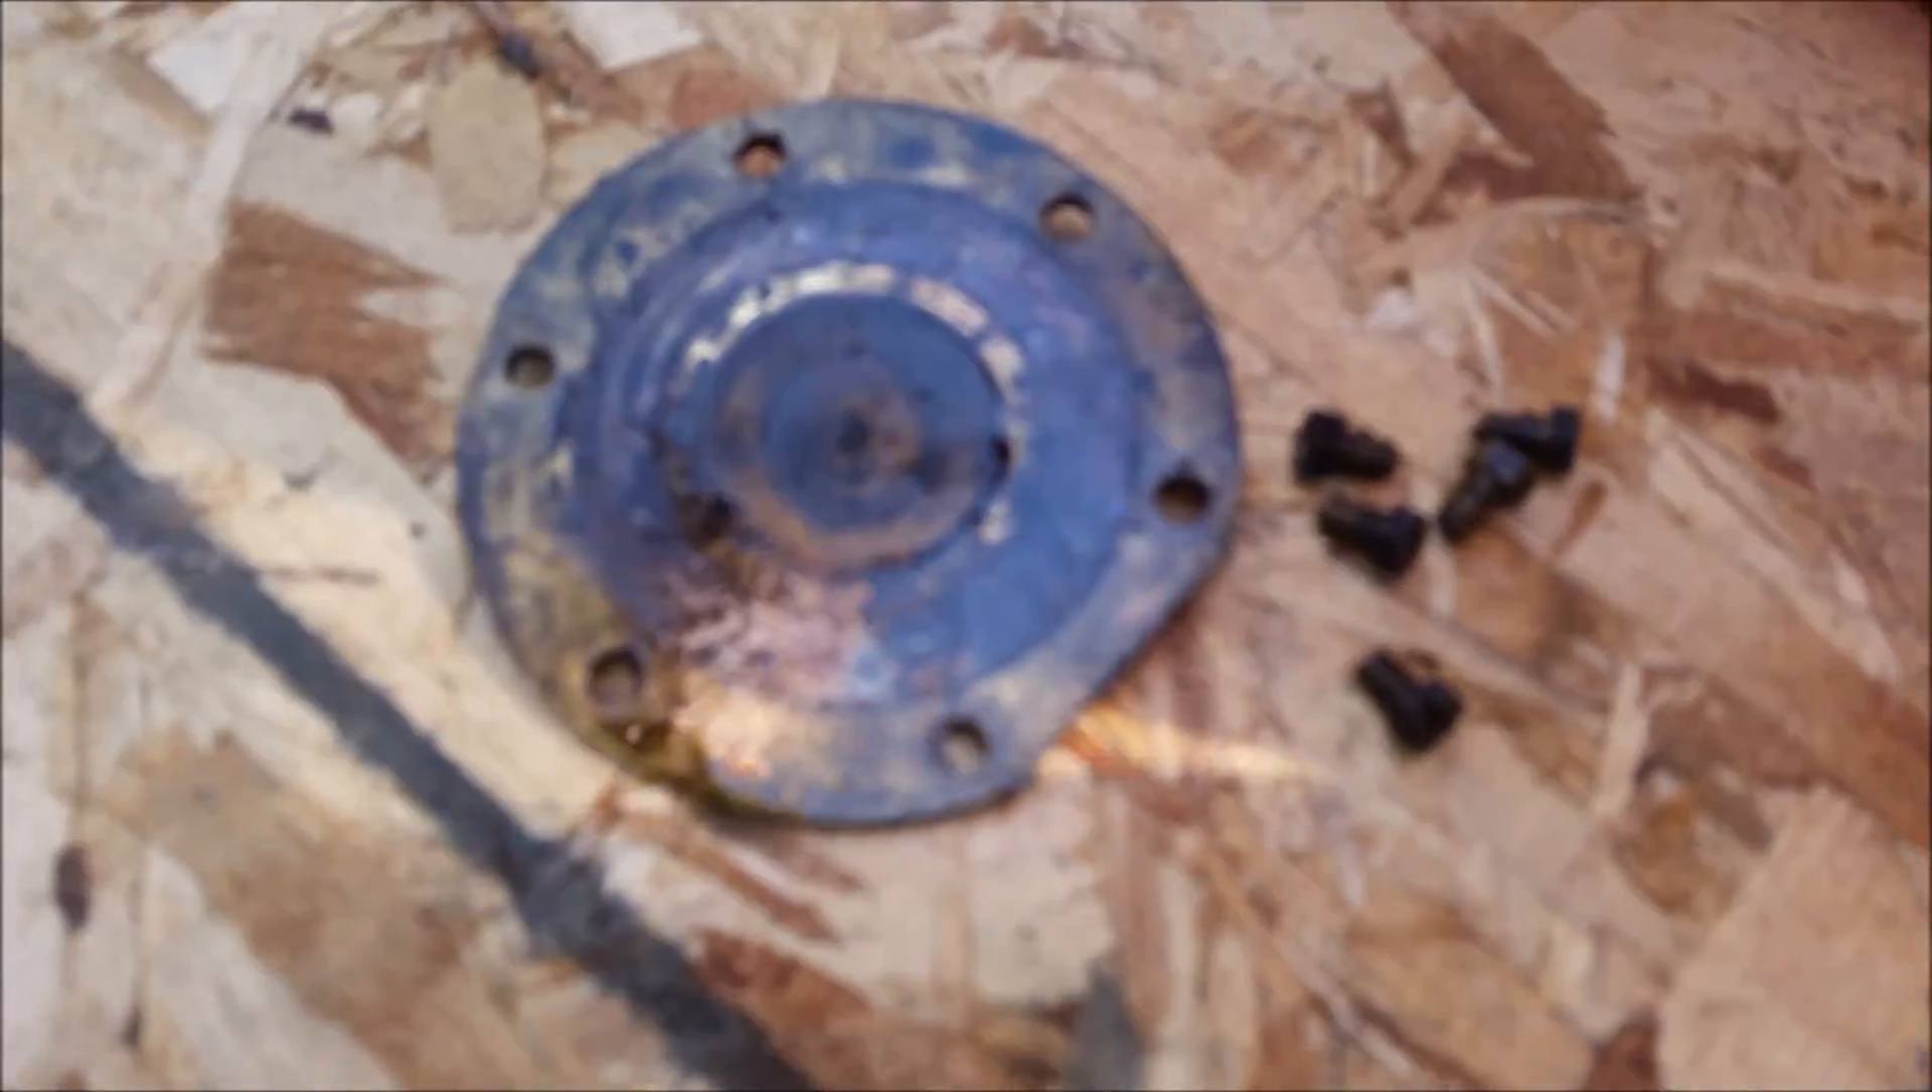I've already taken the cover off and the cover is right there.